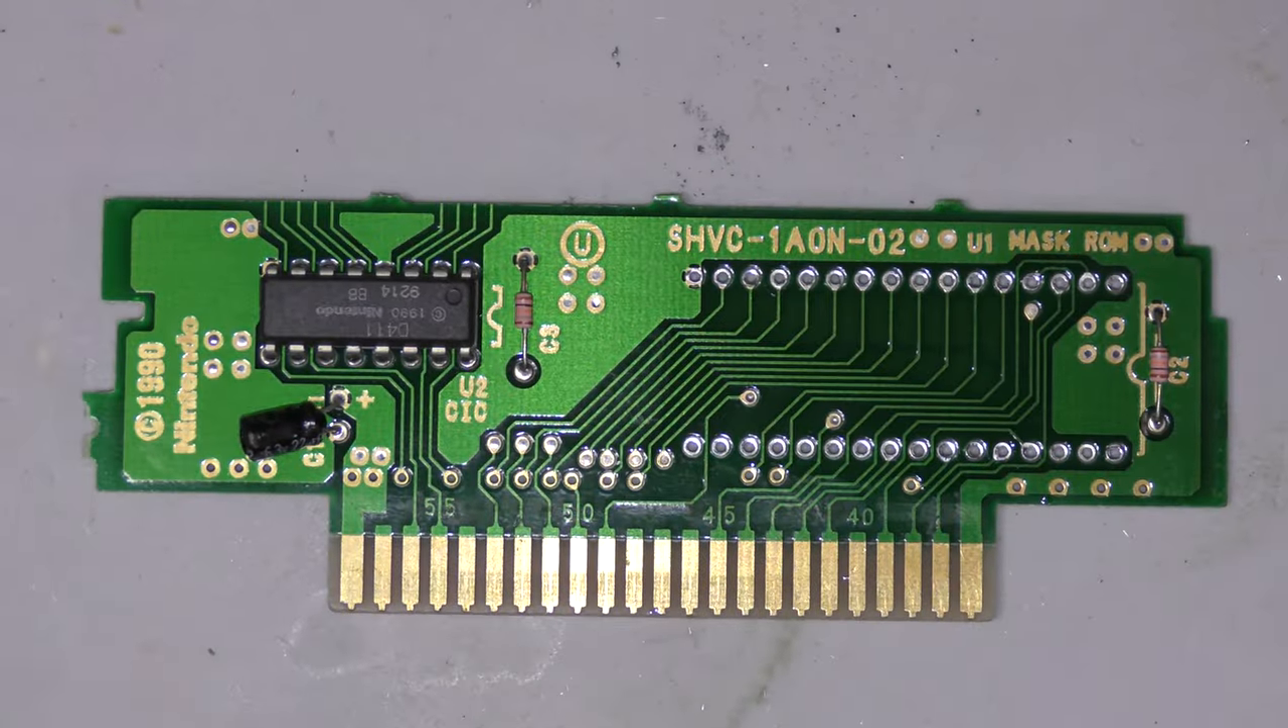Here's the donor board I've already removed the chip.